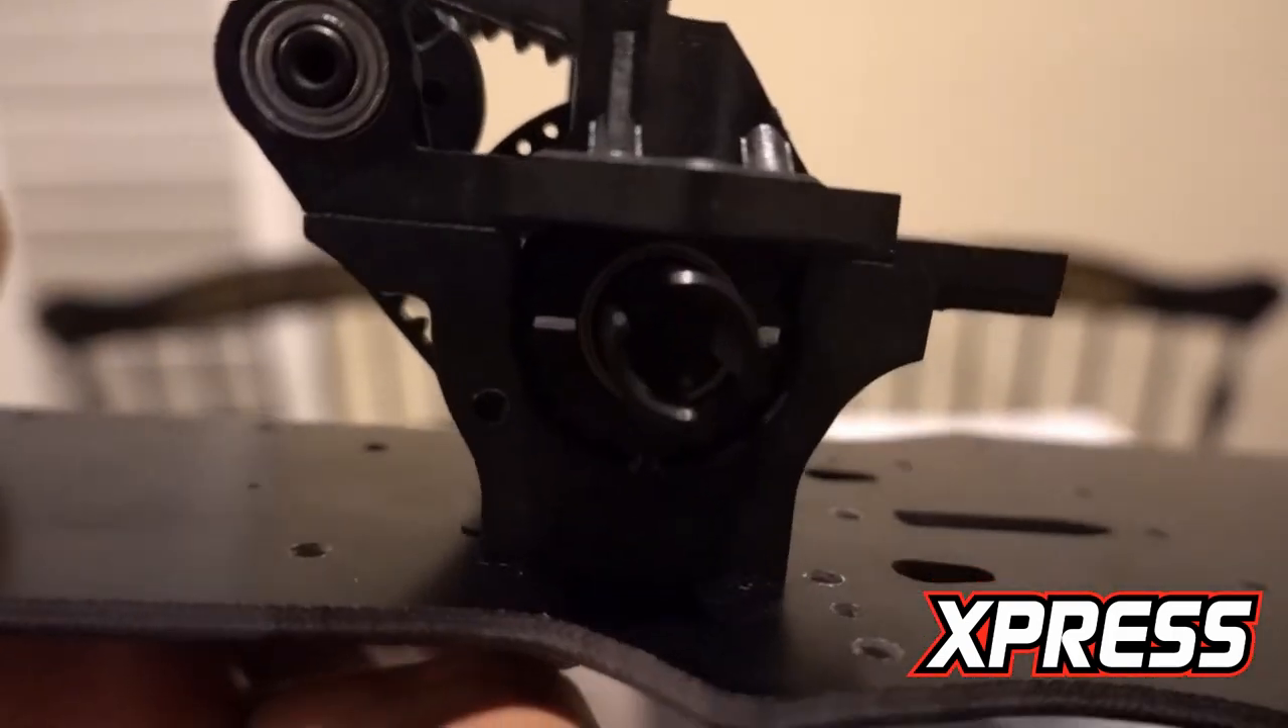The front end, the transmission portion is on.